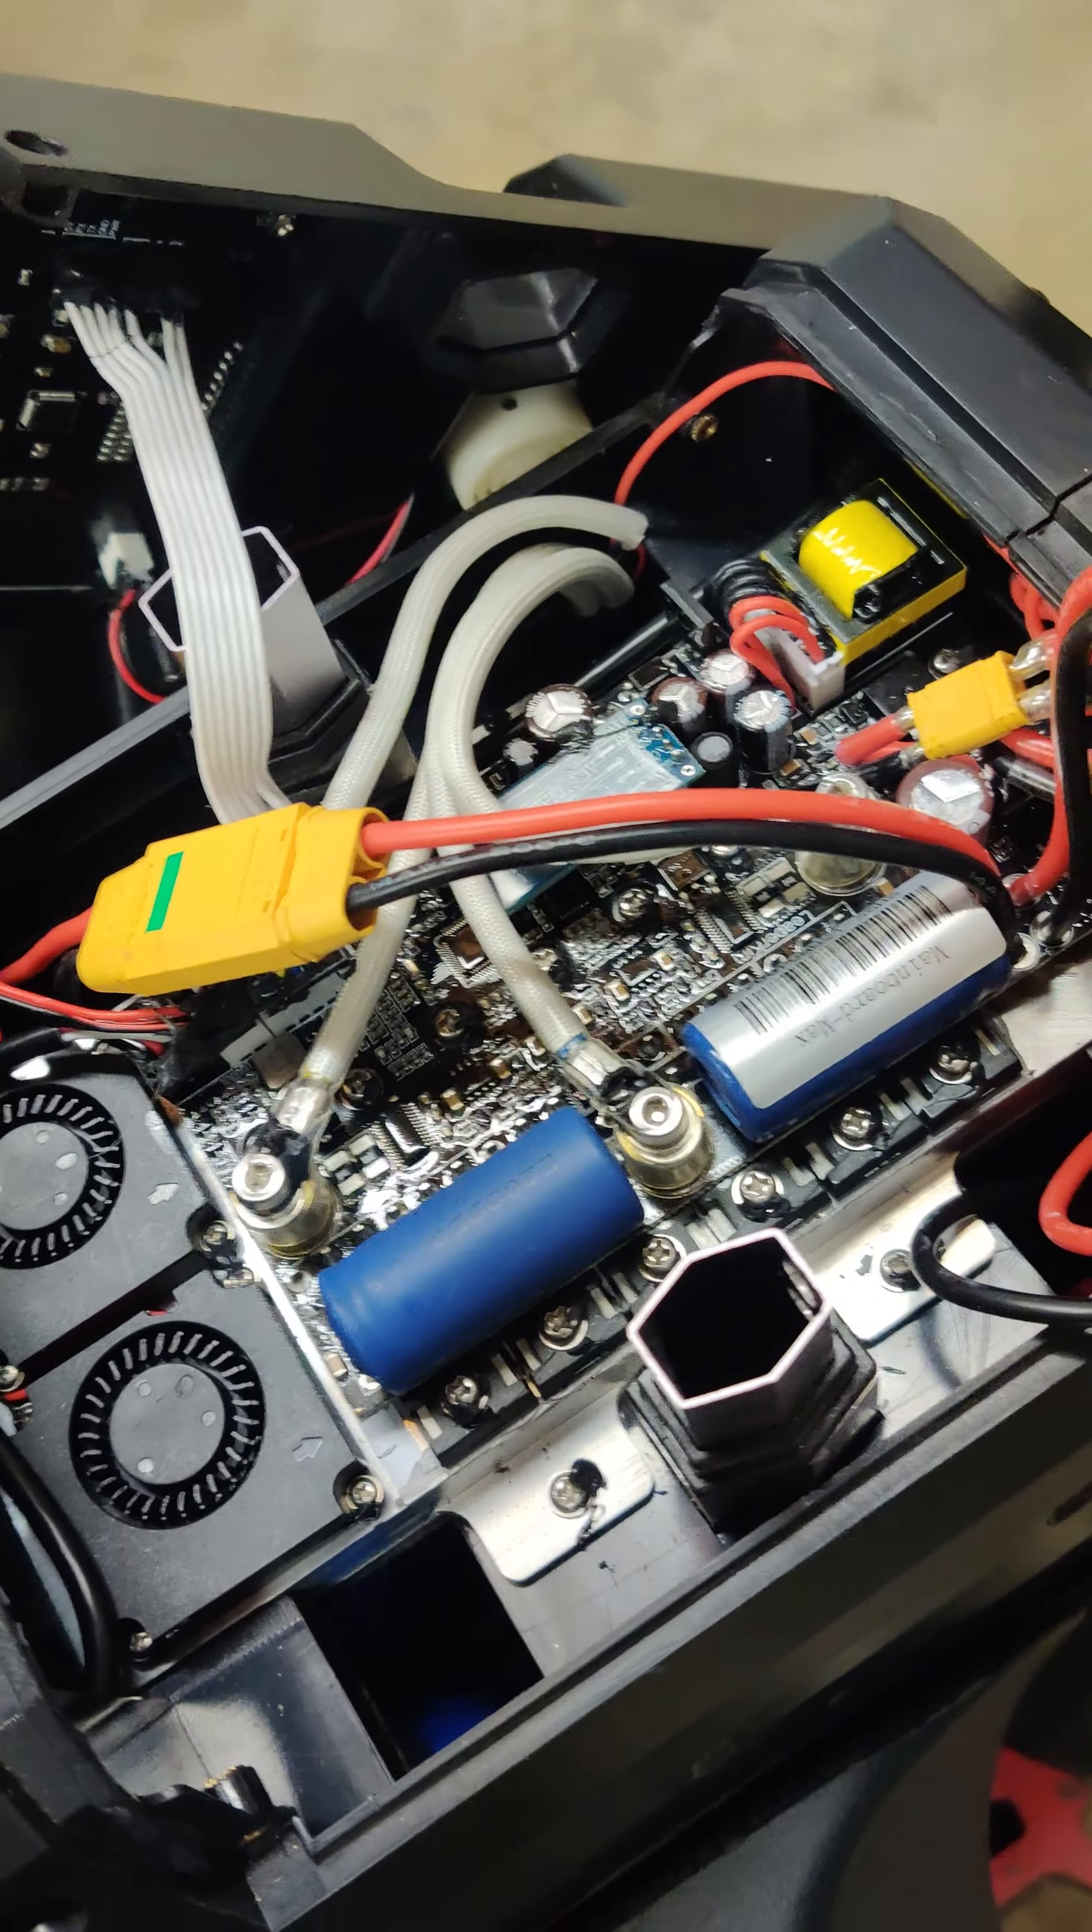As you can see there's now a bunch of wires reconnected to the board down here.